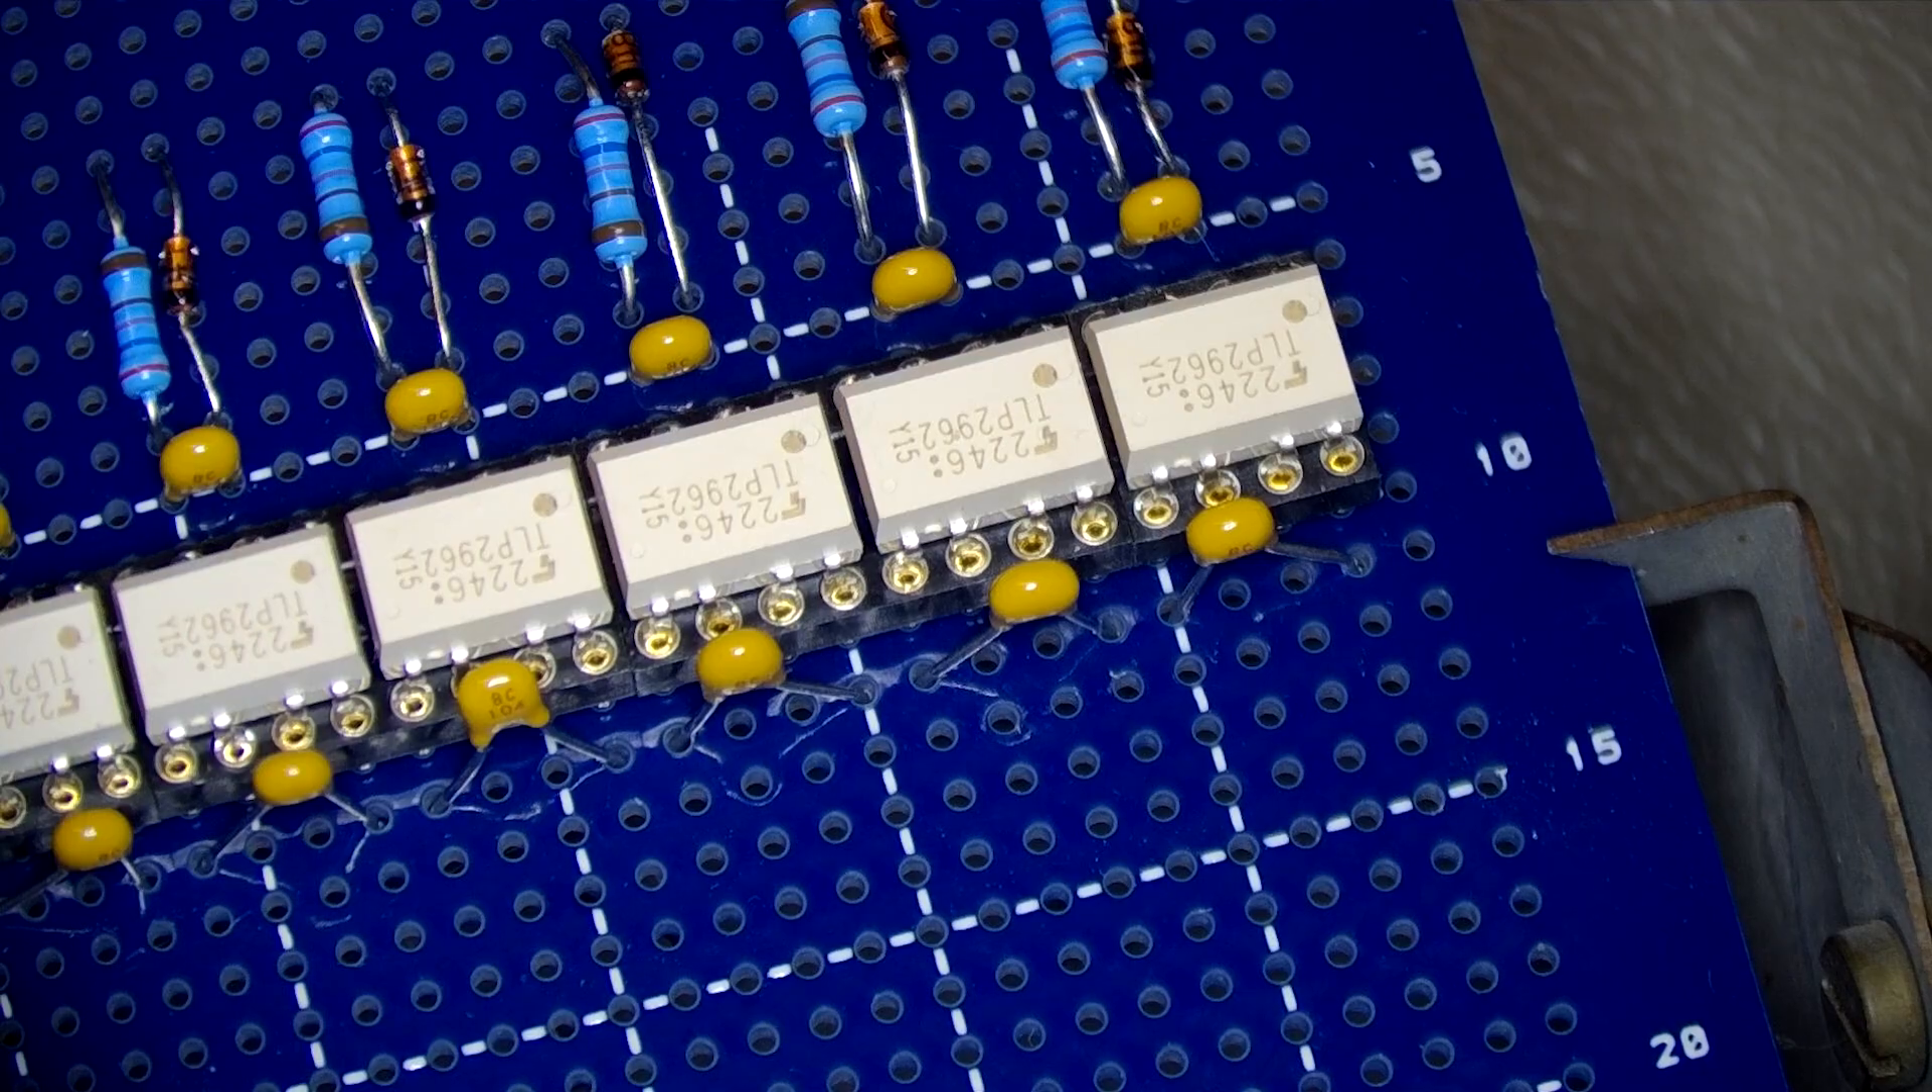So I already put some capacitors in place.